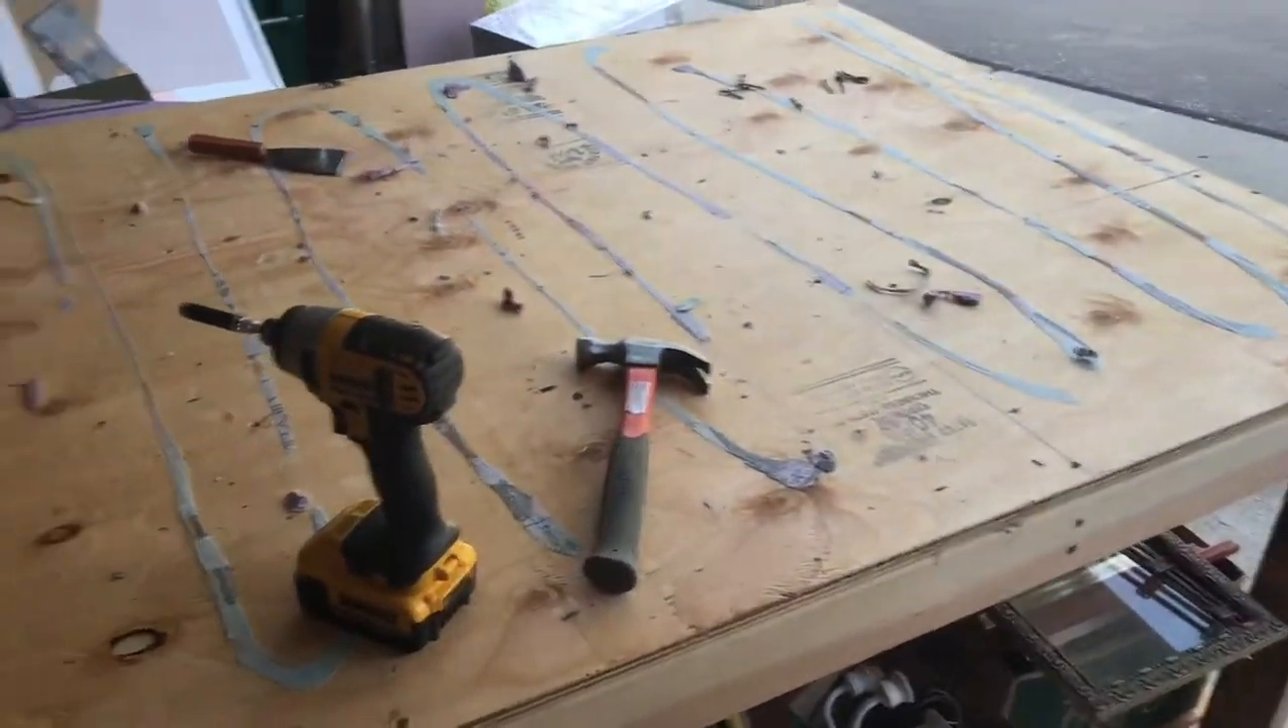Well okay so we got the foam off the tabletop and I'm not probably not going to scrape off all this cement.